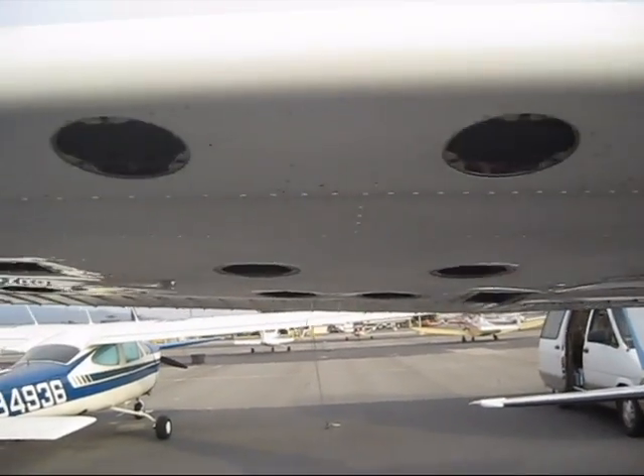As you can see we took all the inspection panels off the wings.